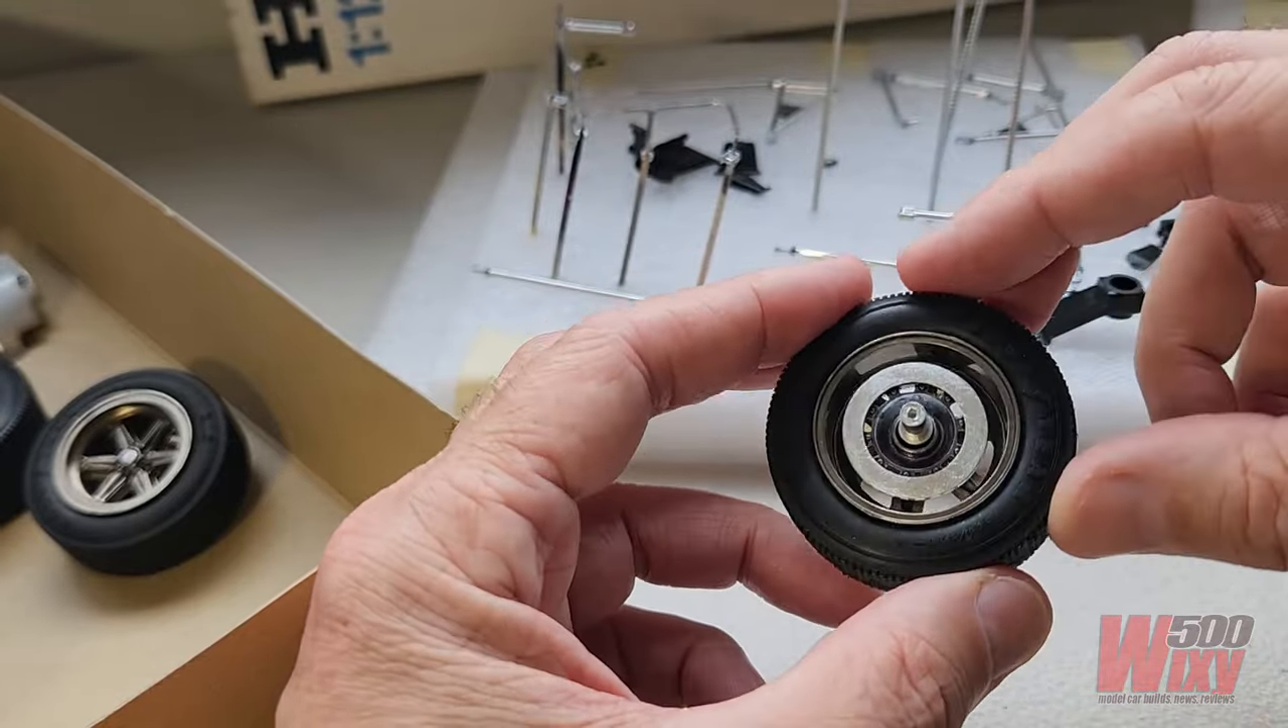Then the brake discs have been put in.